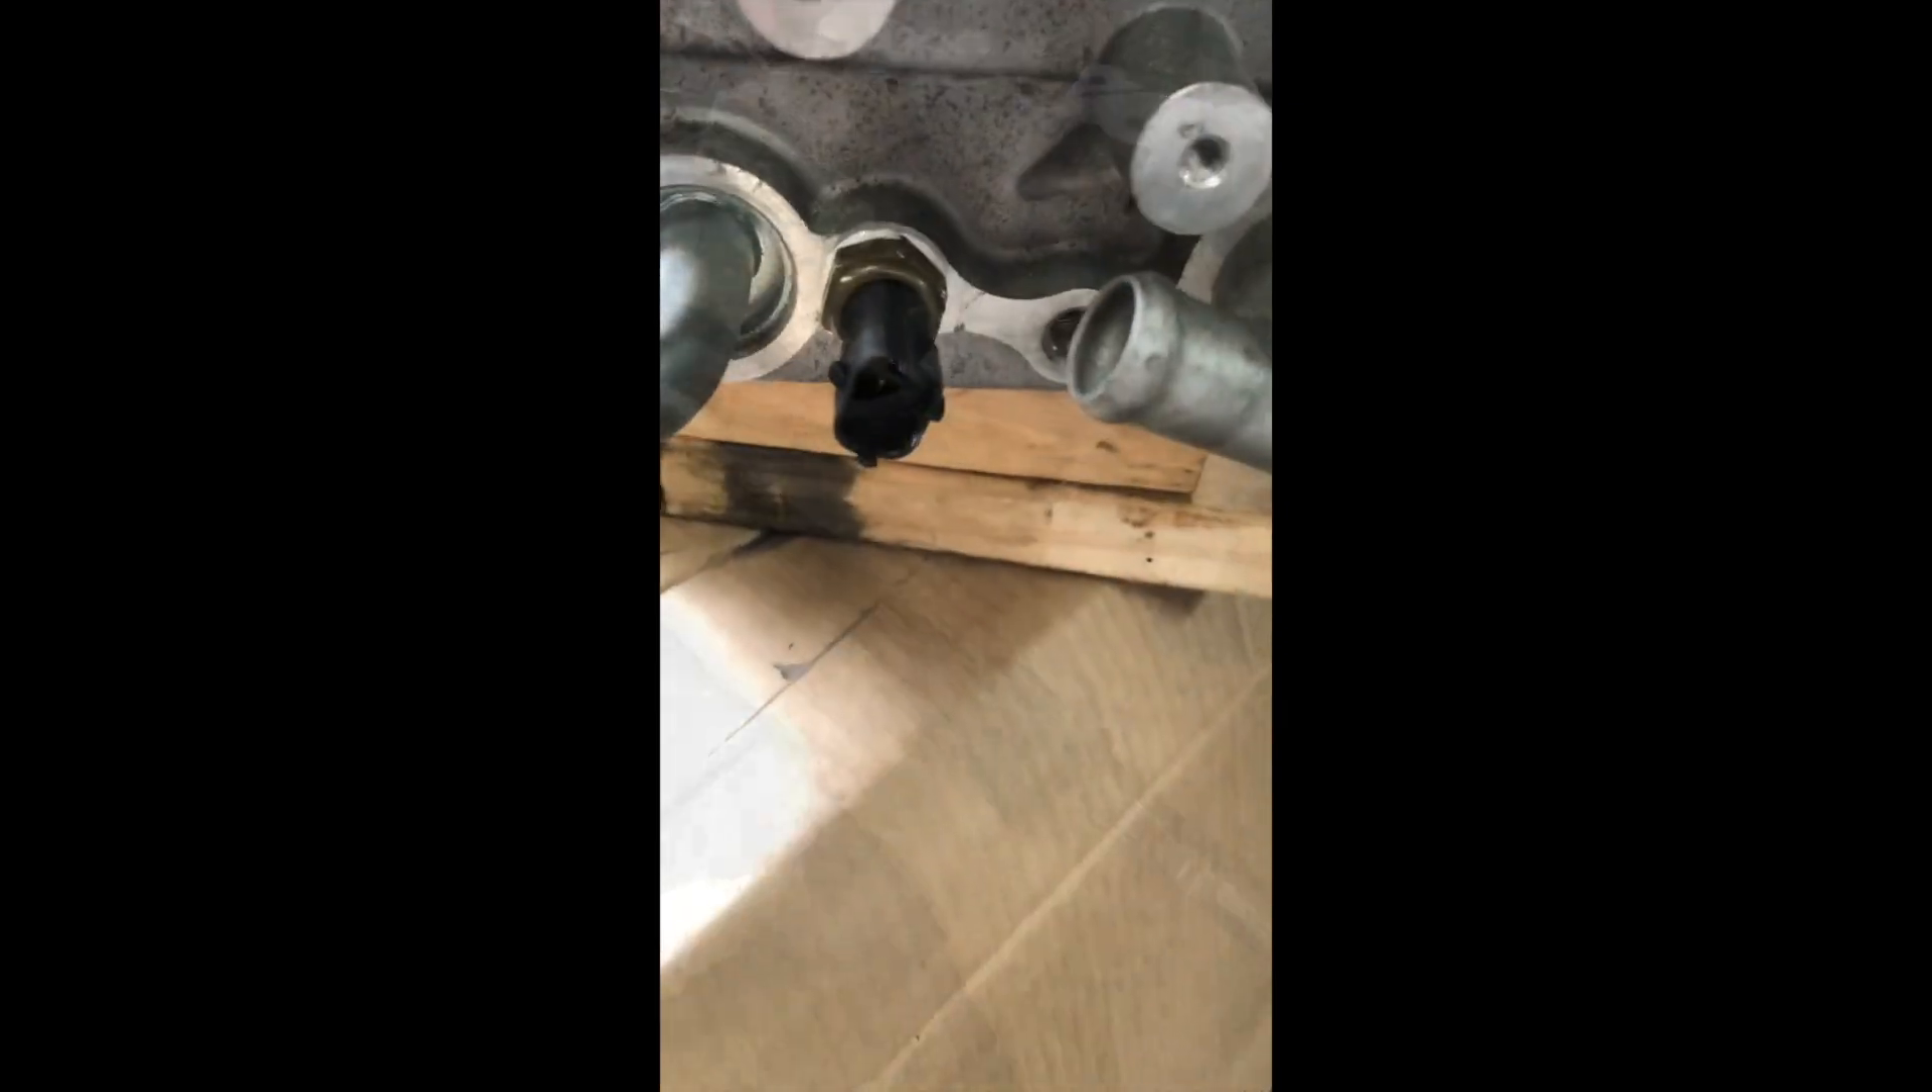So the sensor is now in the hole and now I'll tighten it up.